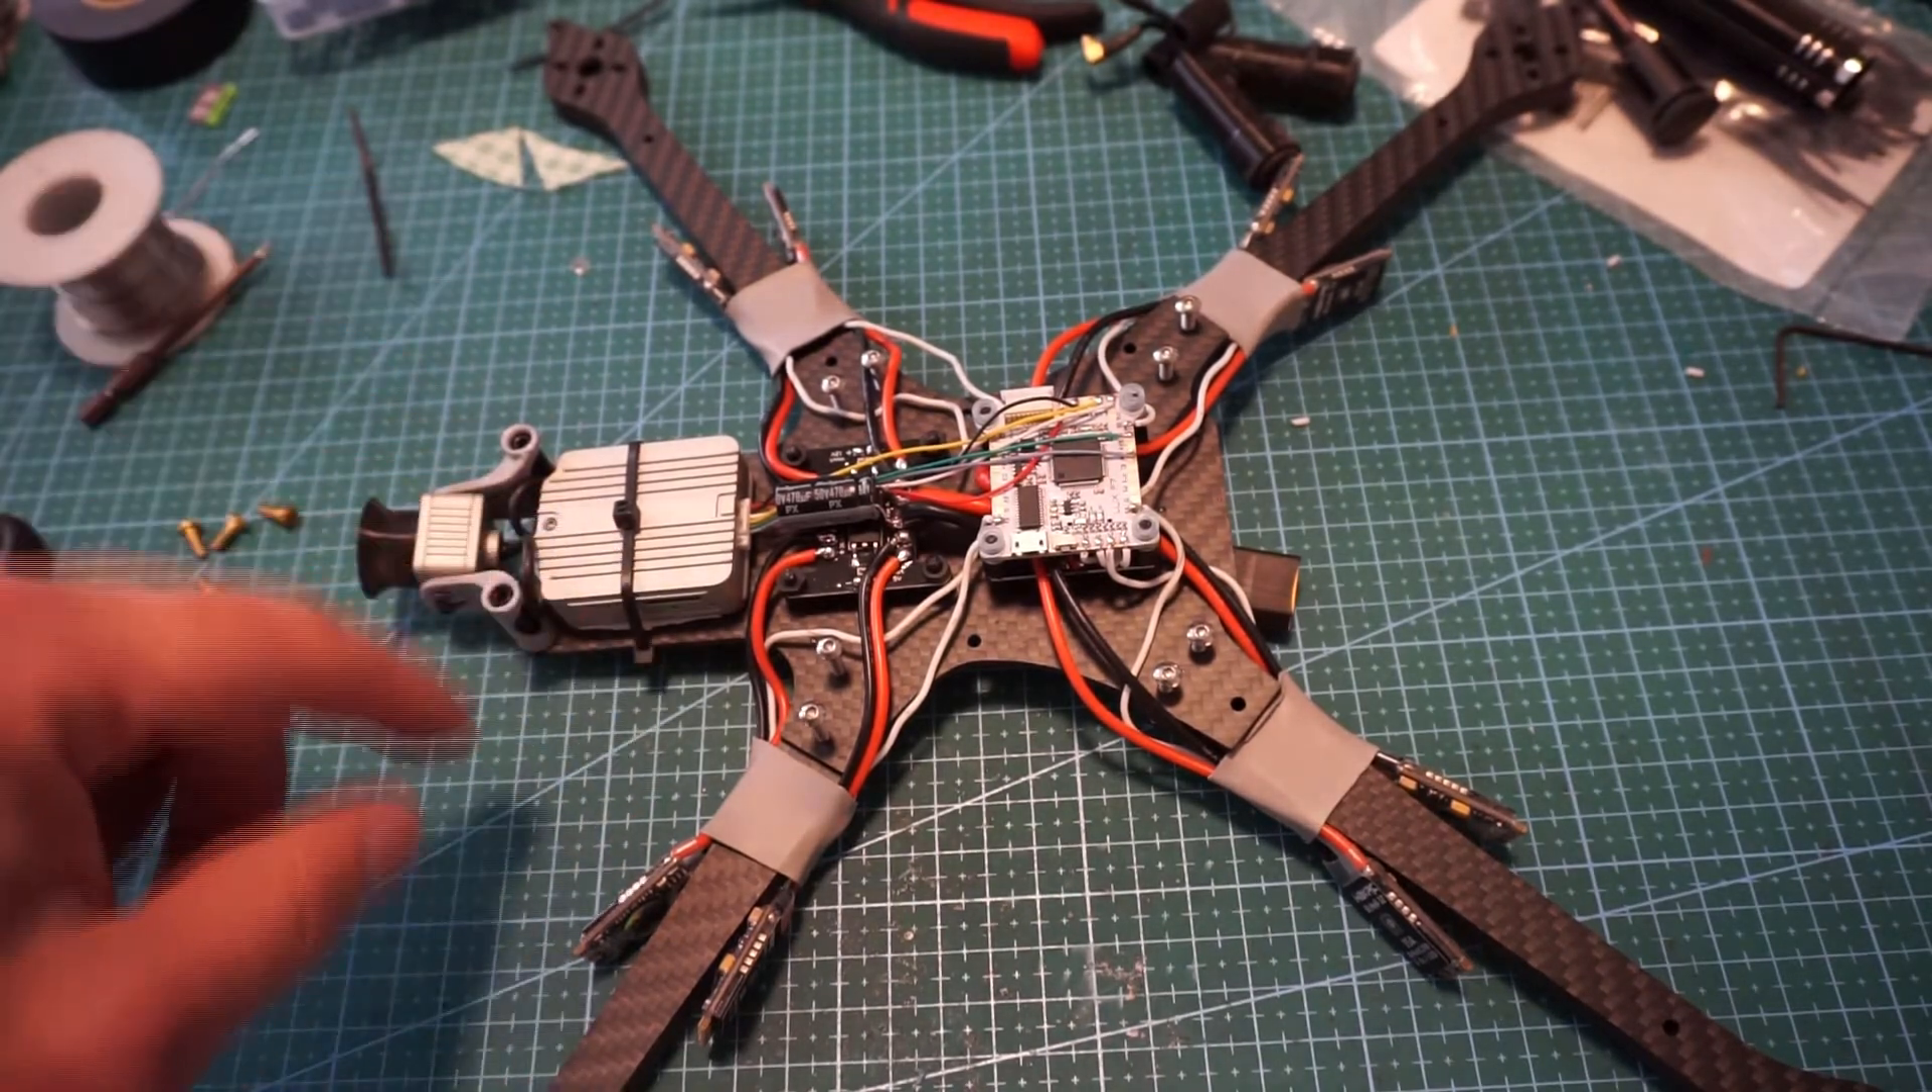We have the air unit camera mounted we have the um Air unit mounted with the two sided tape underneath of it secured with a zip tie.